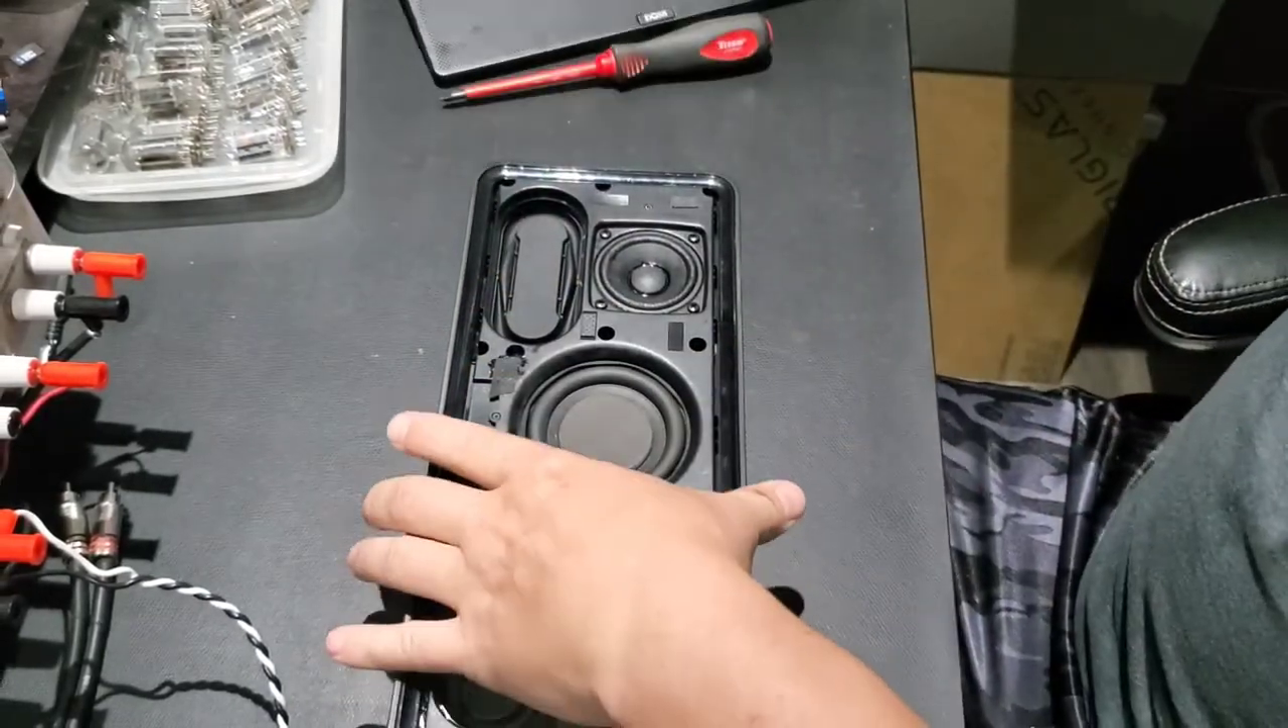Cool got our grill off now we have the speaker assembly itself.